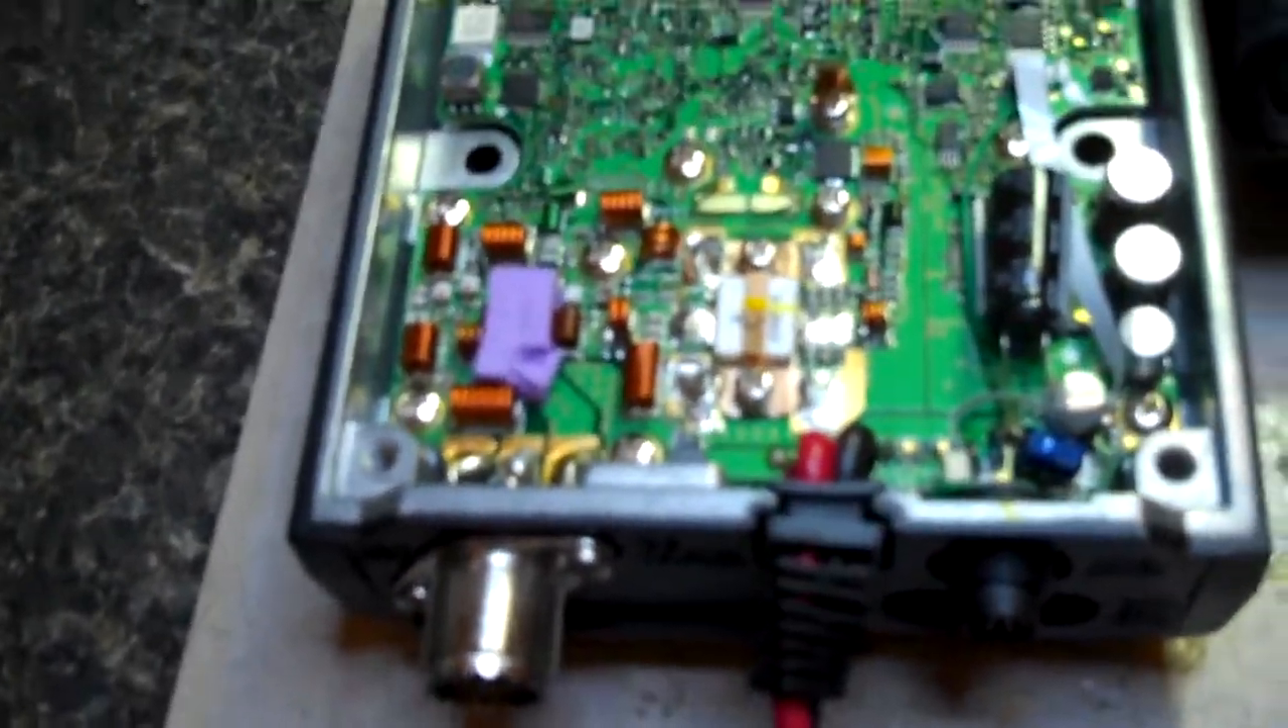This is an FTM10. I've removed the cover.